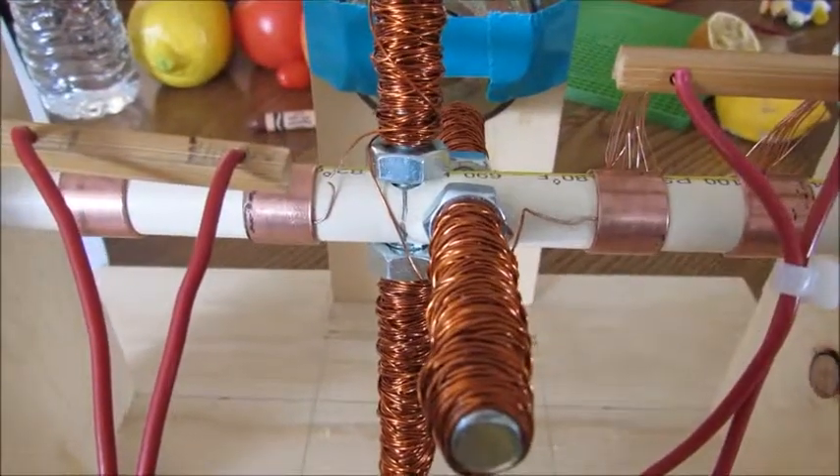I made the copper couplings into these slip rings and I put two on each side so it was balanced and I'd be able to see which part of the circuit I was dealing with and blah blah blah.